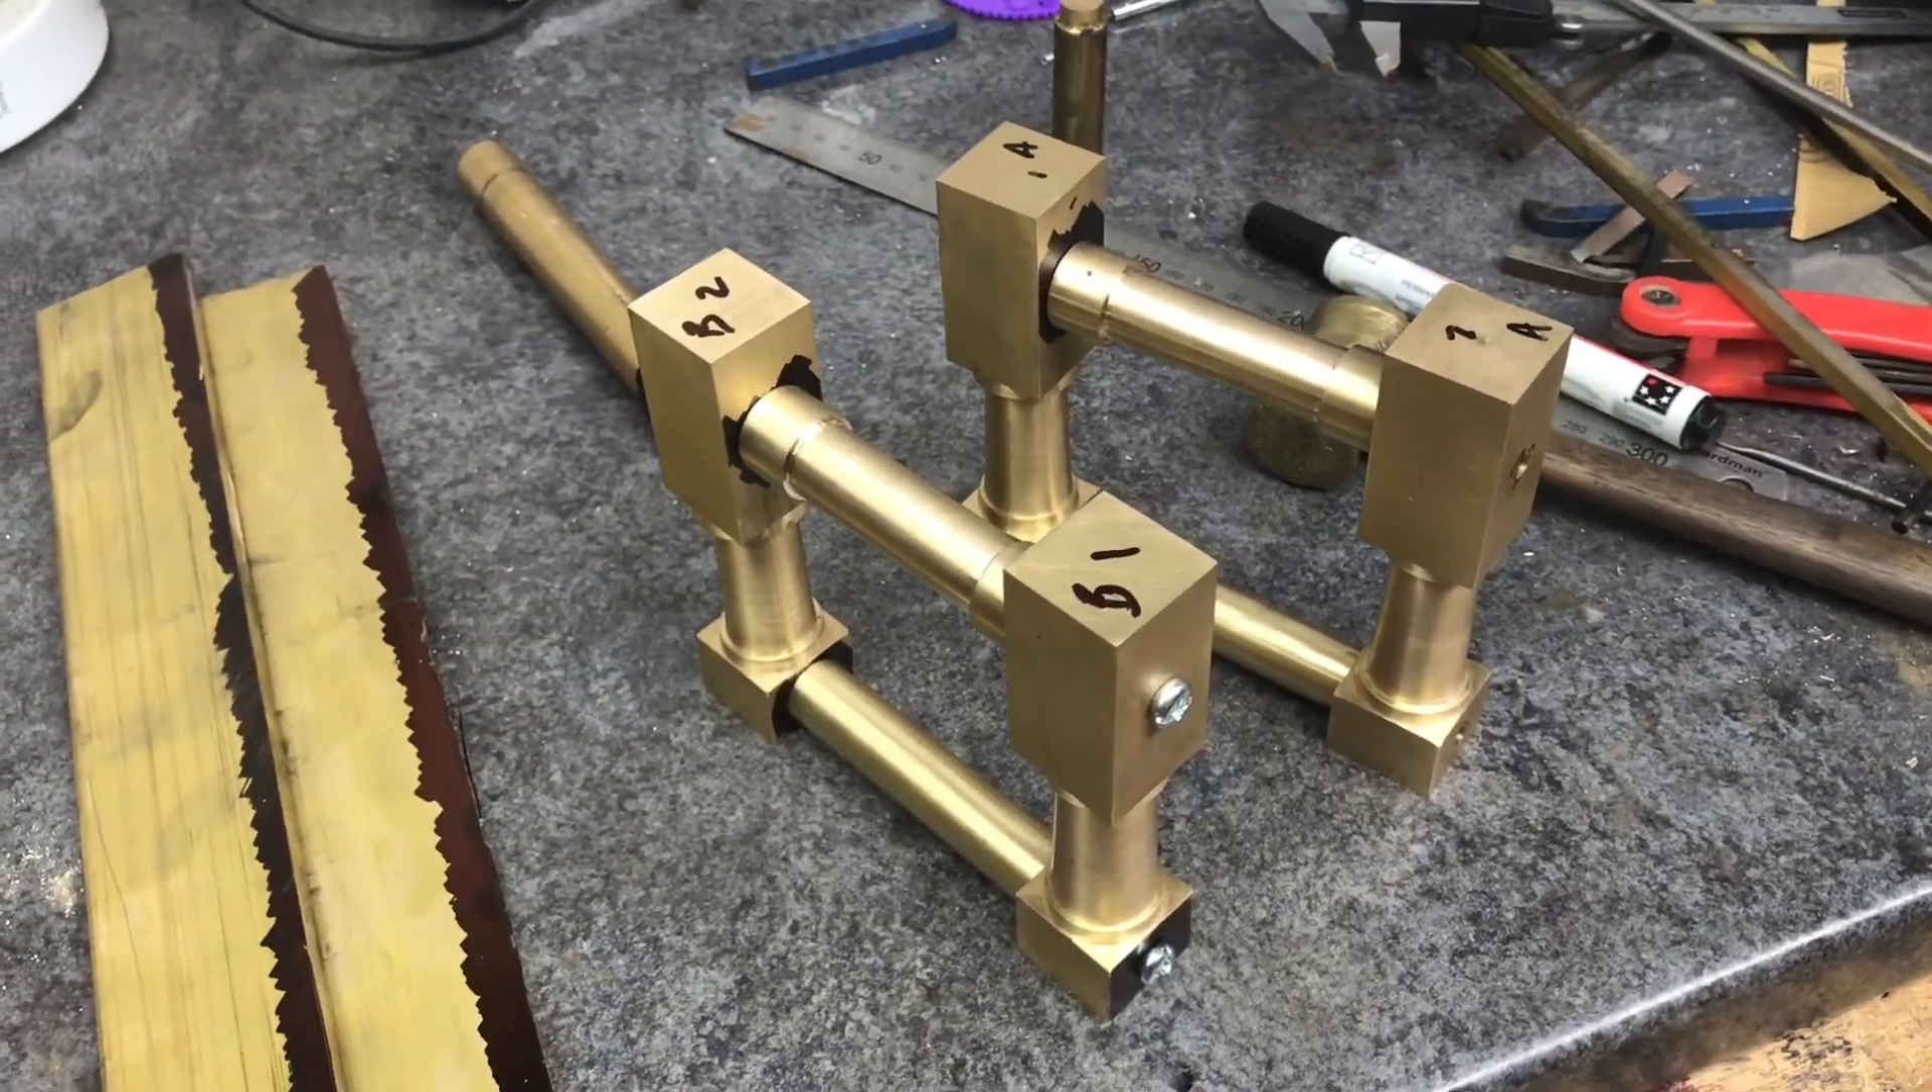That's the corner frames and pillars all done.